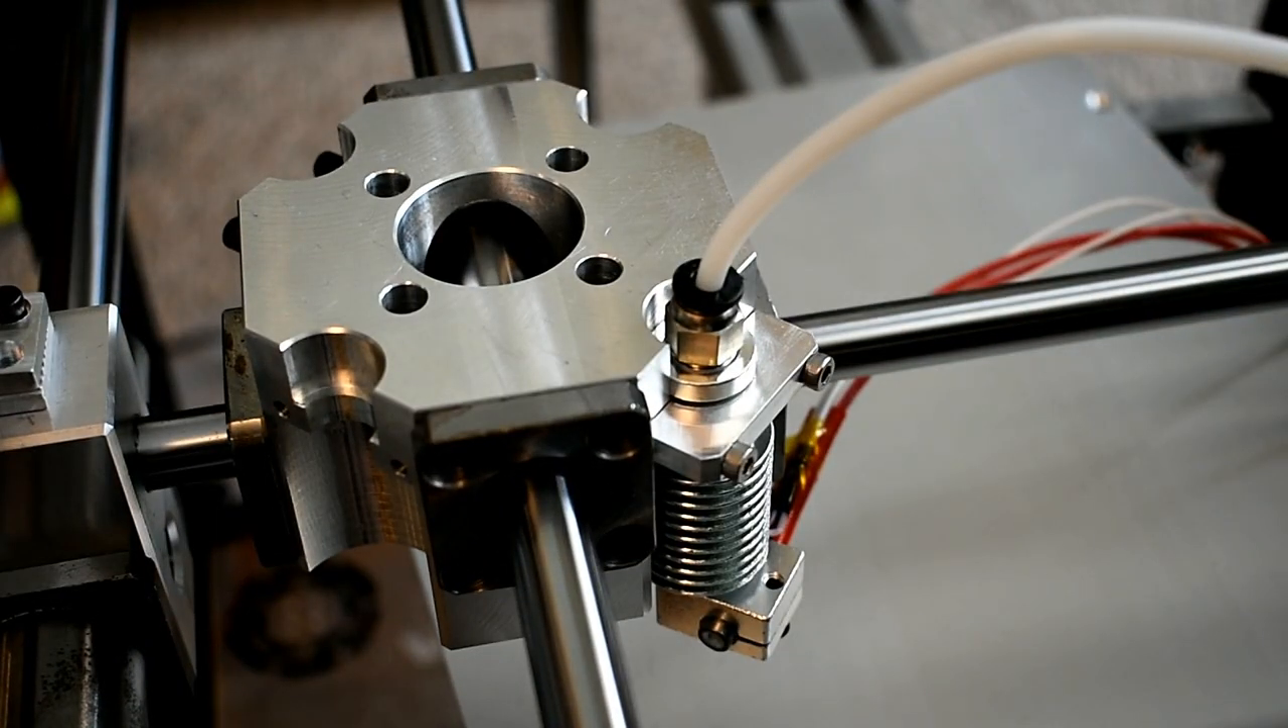I also attached the extruder to the extruder head using an aluminum bracket, which you can see here.